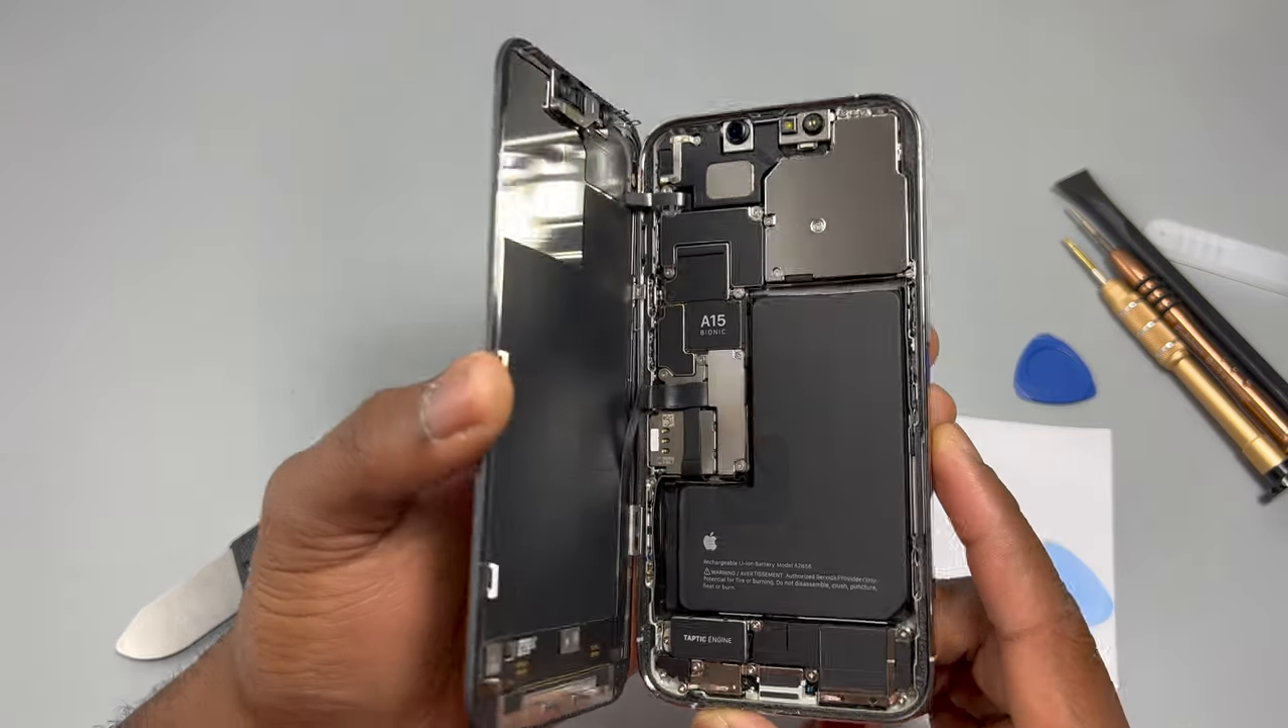So the screen has been disconnected from the frame of the device. It is attached to the device only with the flex cables.